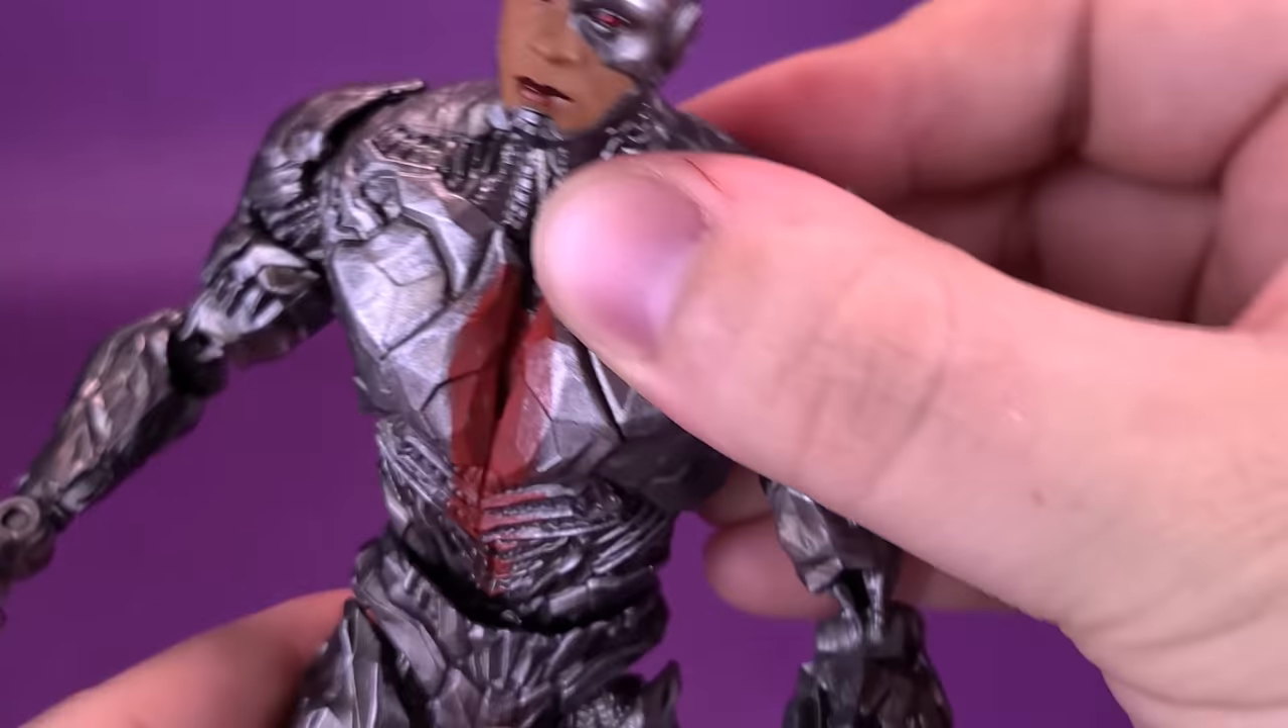Lower torso. Yes, big gap forming there, but at least he does have lower torso bulge, right?